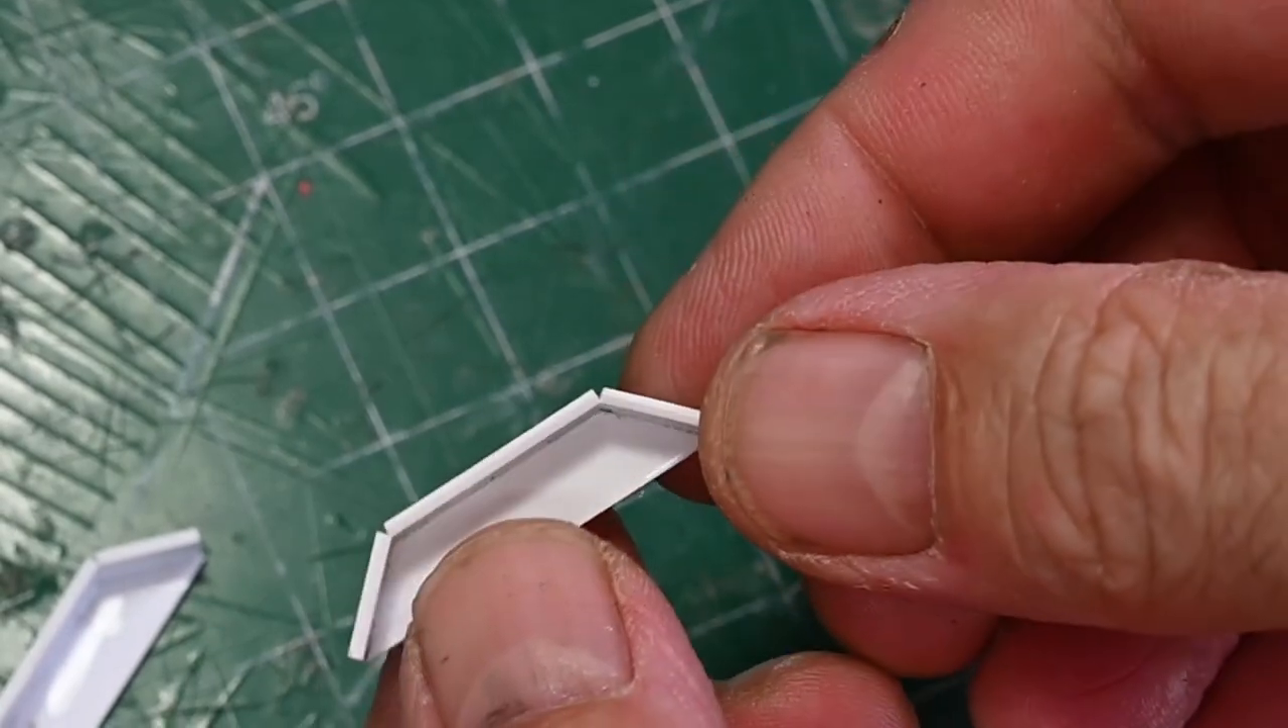So you'll see it leaves a little gap there where they got bent over.